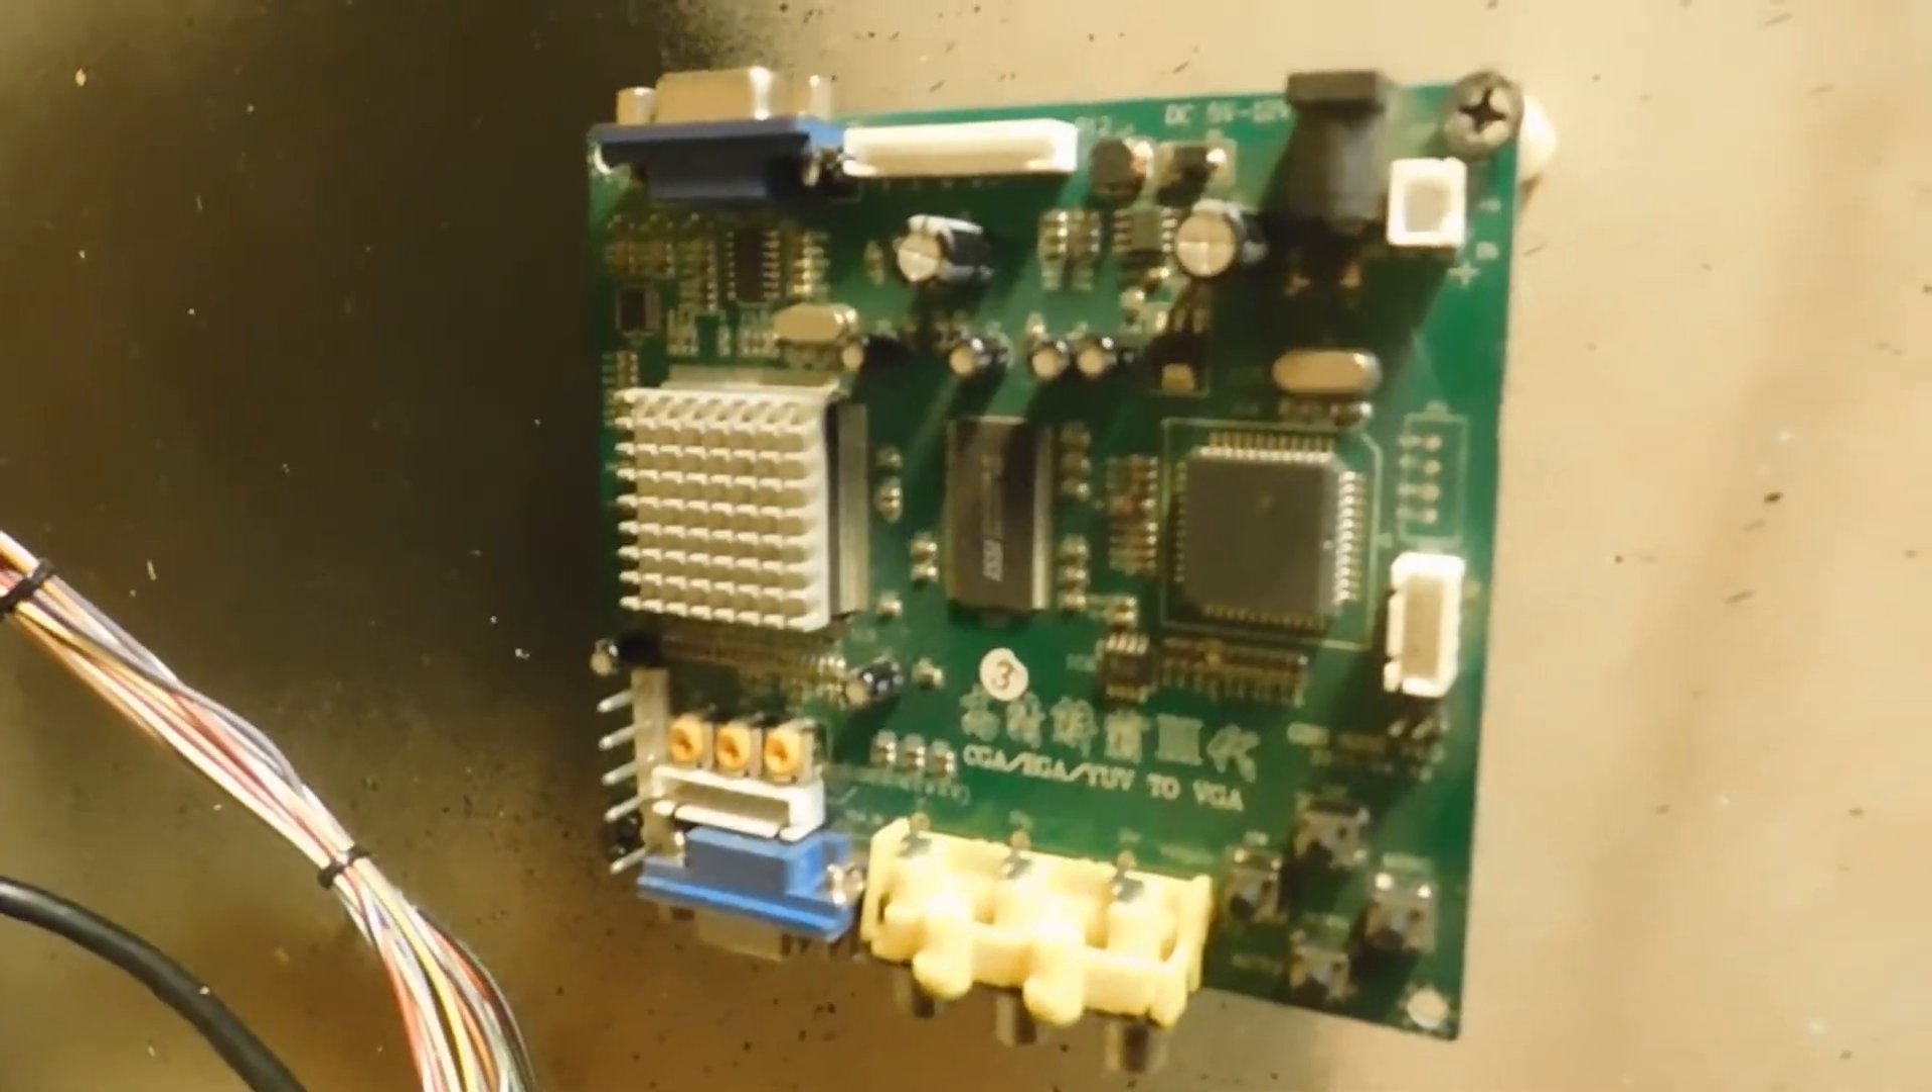Now I already have the converter board mounted to the game cabinet.